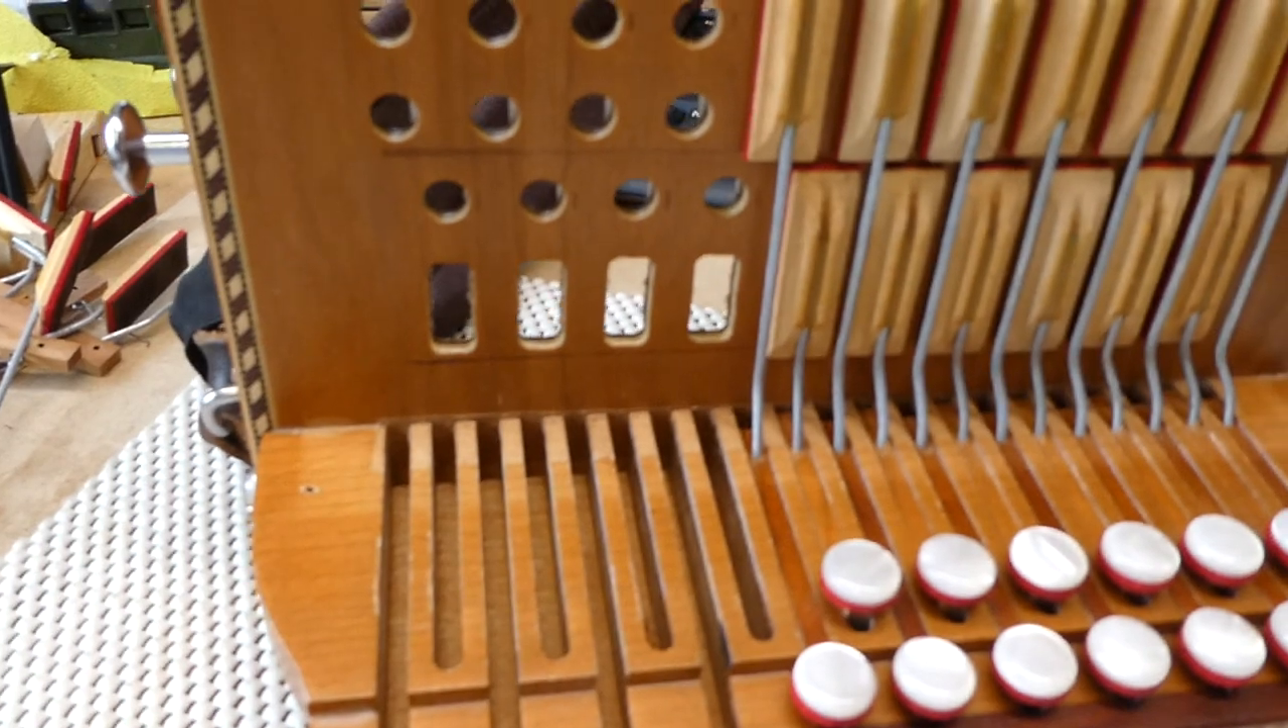So we have successfully removed the keys. And can see down into the wells where the keys fit.